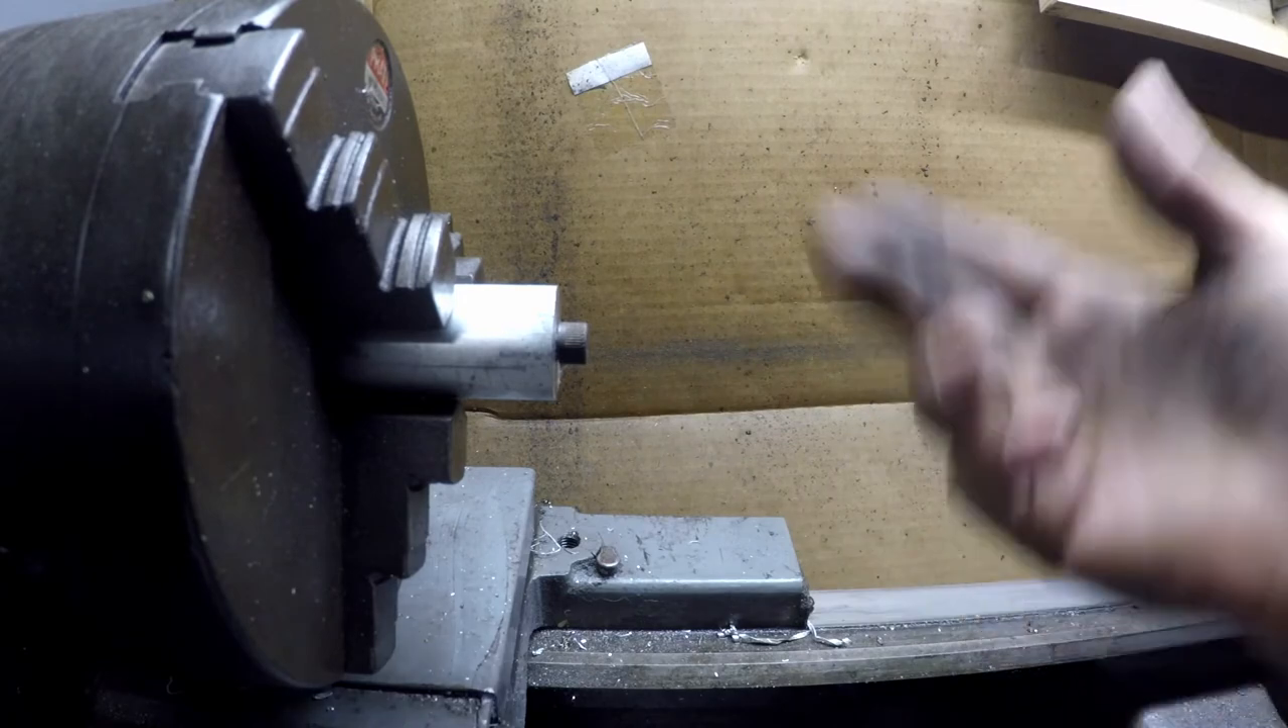Got my cap screw I'm going to put it in but it's sticking out I don't like that.